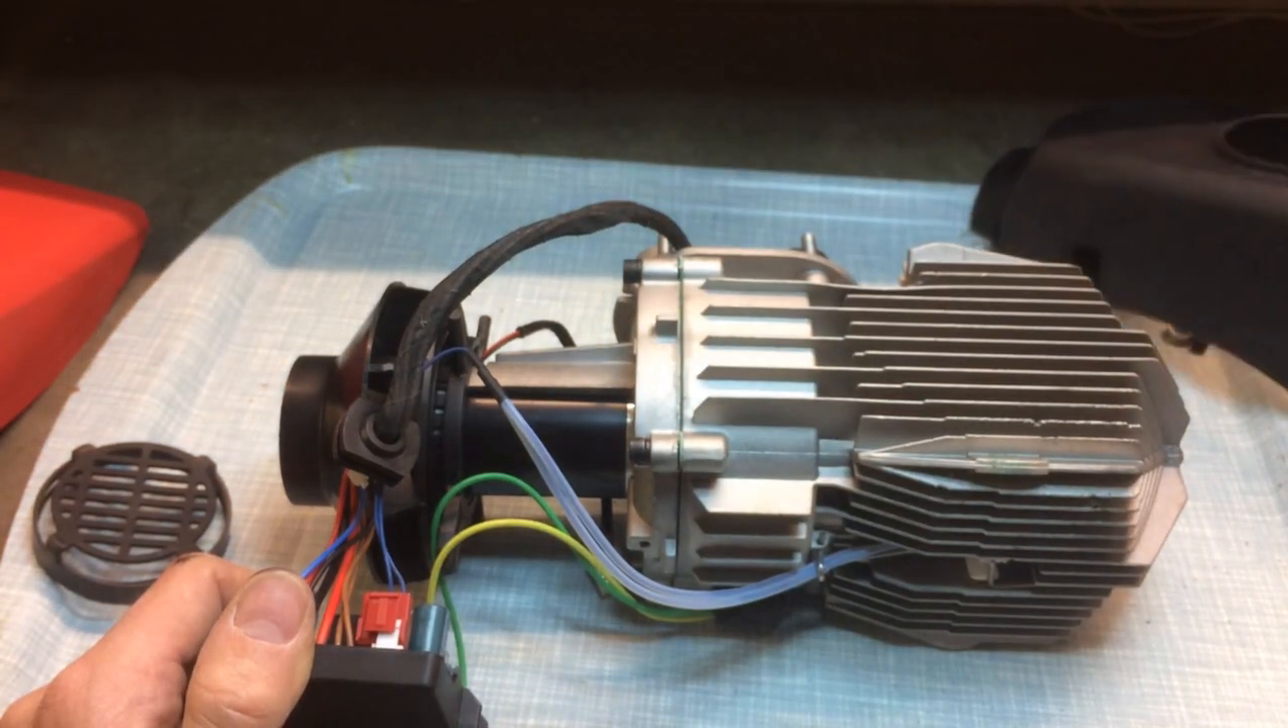We've now got the bare heater with the wiring and the motor attached, and we've removed that completely now from all of the plastic casing.